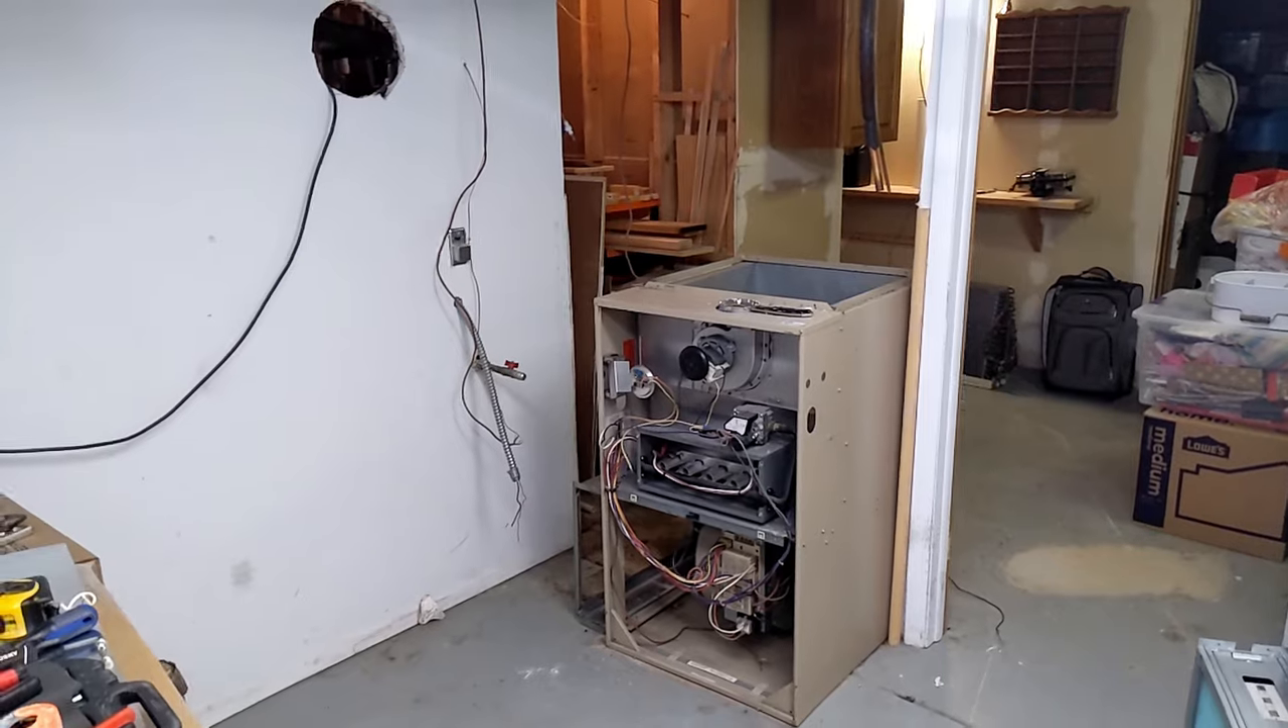Got all the duct work out everything's gone.